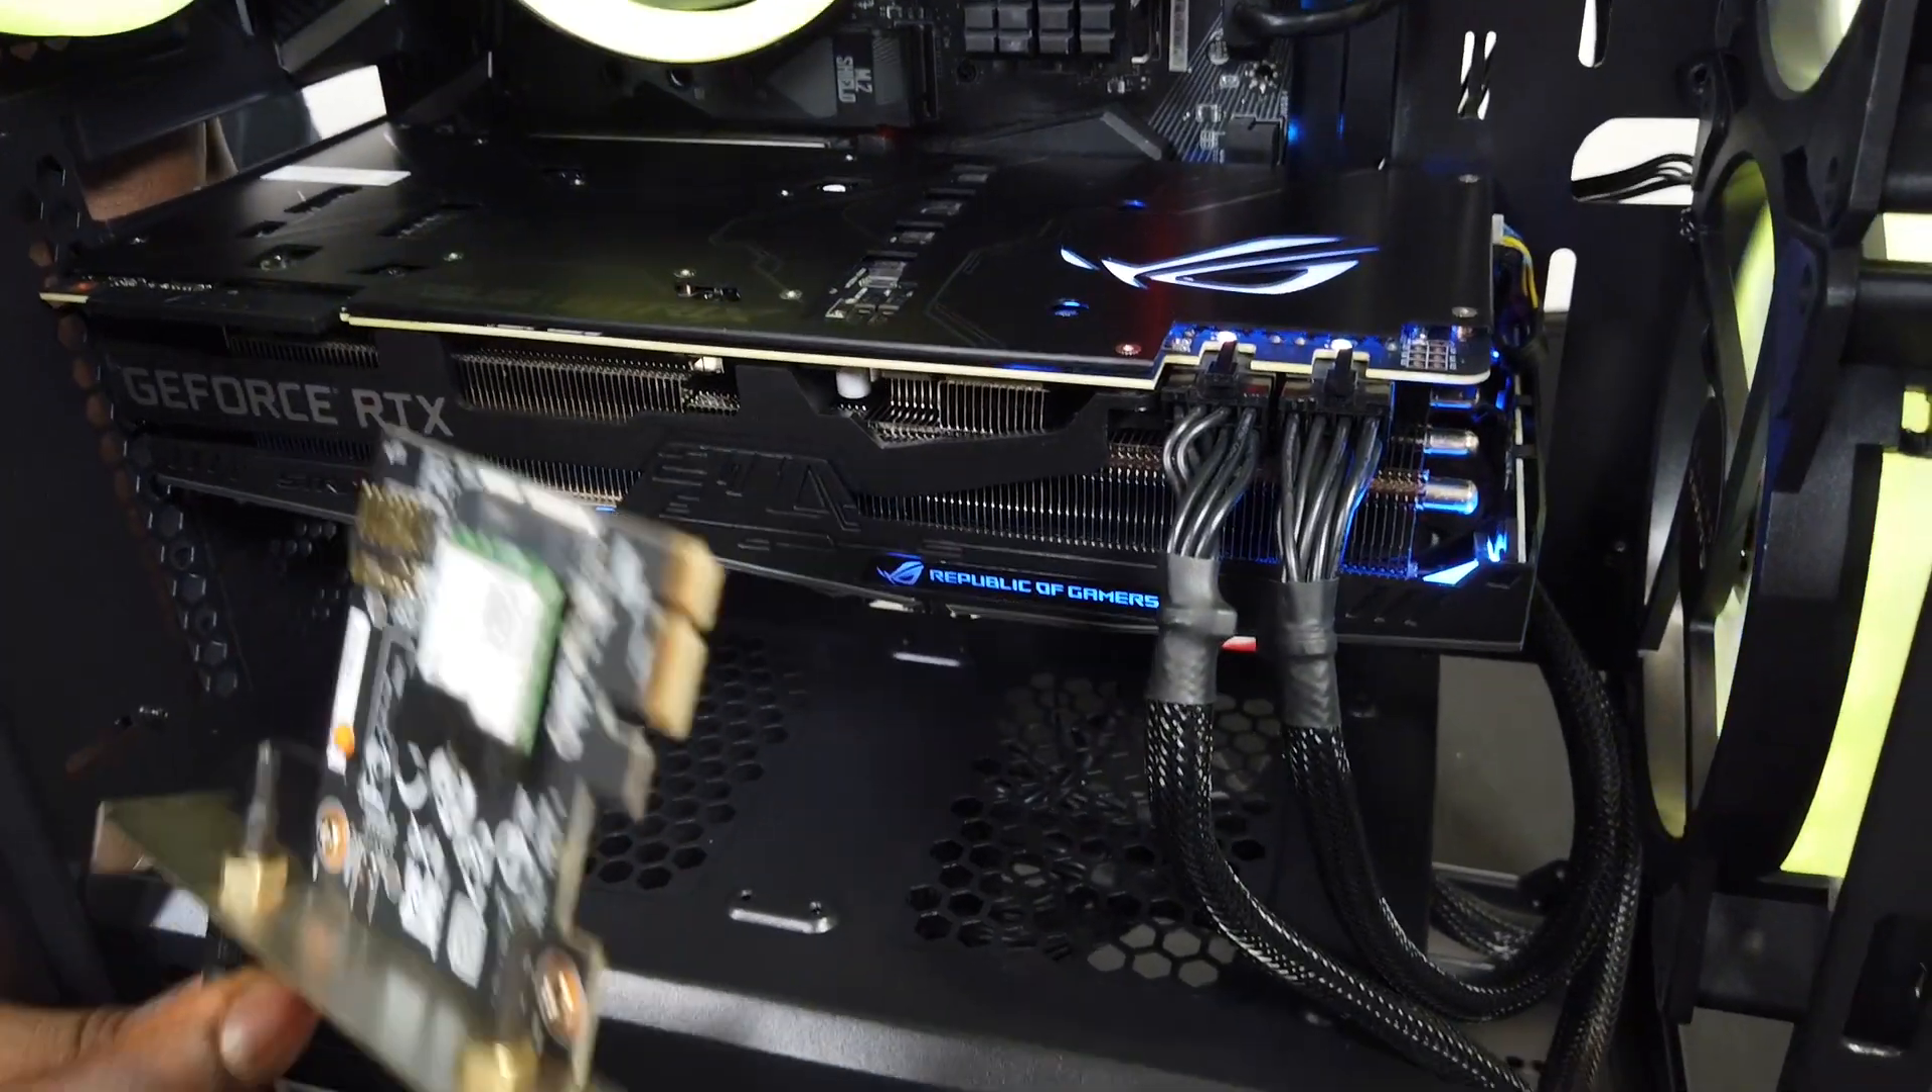I've still got to put my wireless card in the bottom, which I haven't done yet.